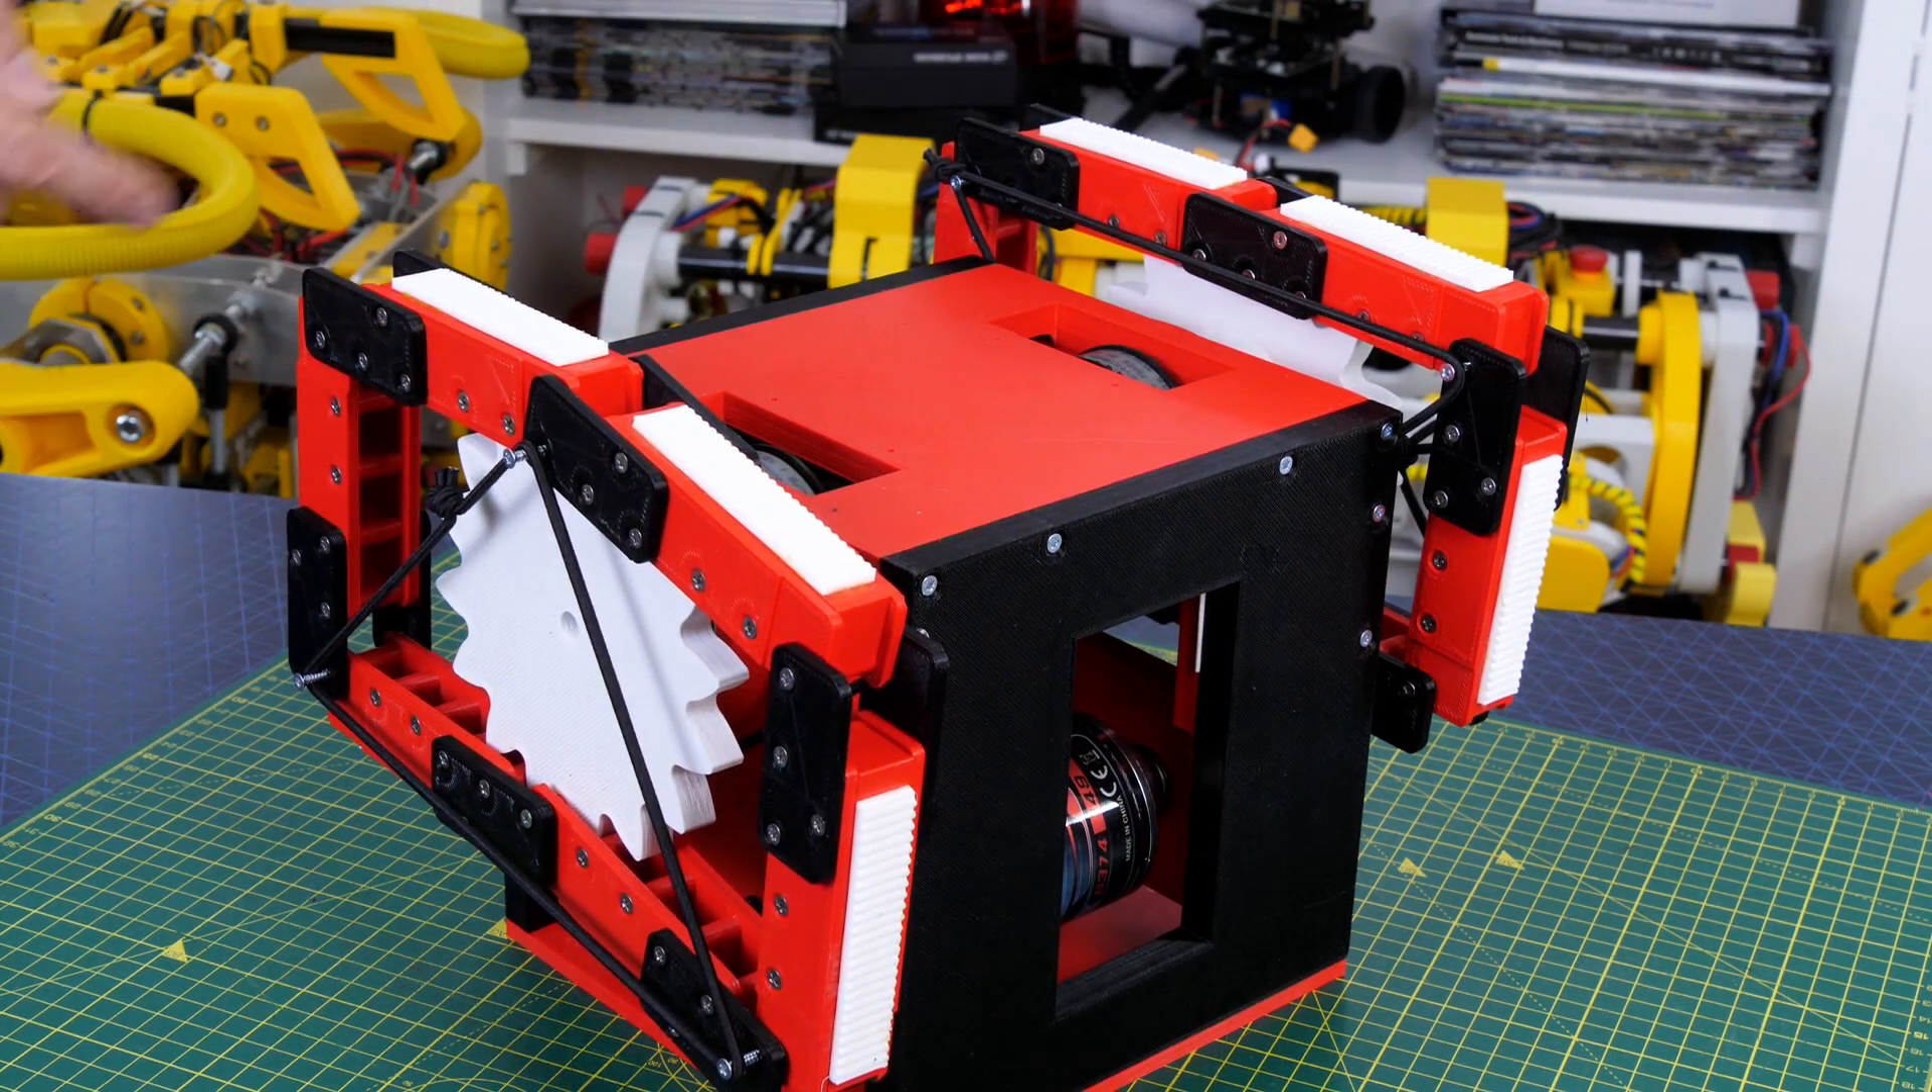I decided those tracks are a bit smooth so I've printed some flexible TPU treads which I've glued on all over and that's quite important to have good traction with a balancing robot.